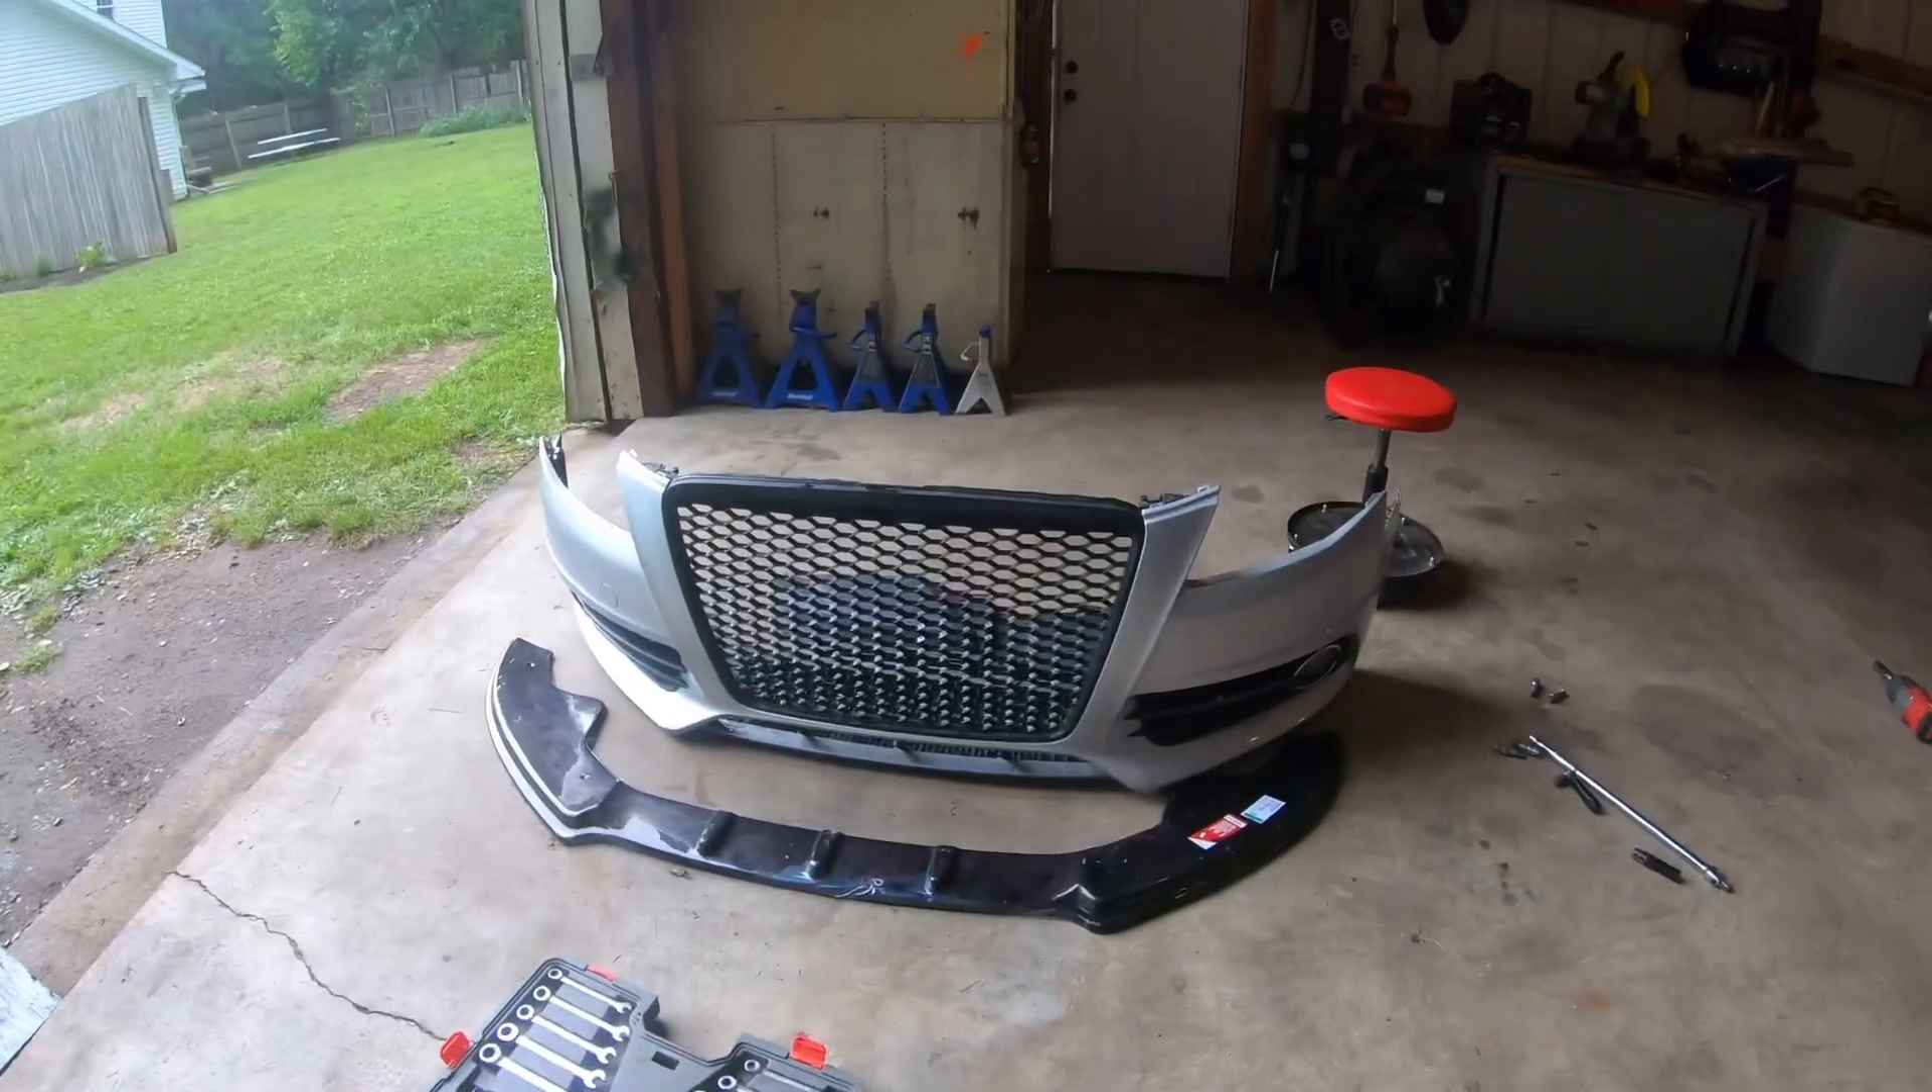All right so I got the bumper off and here's the splitter.